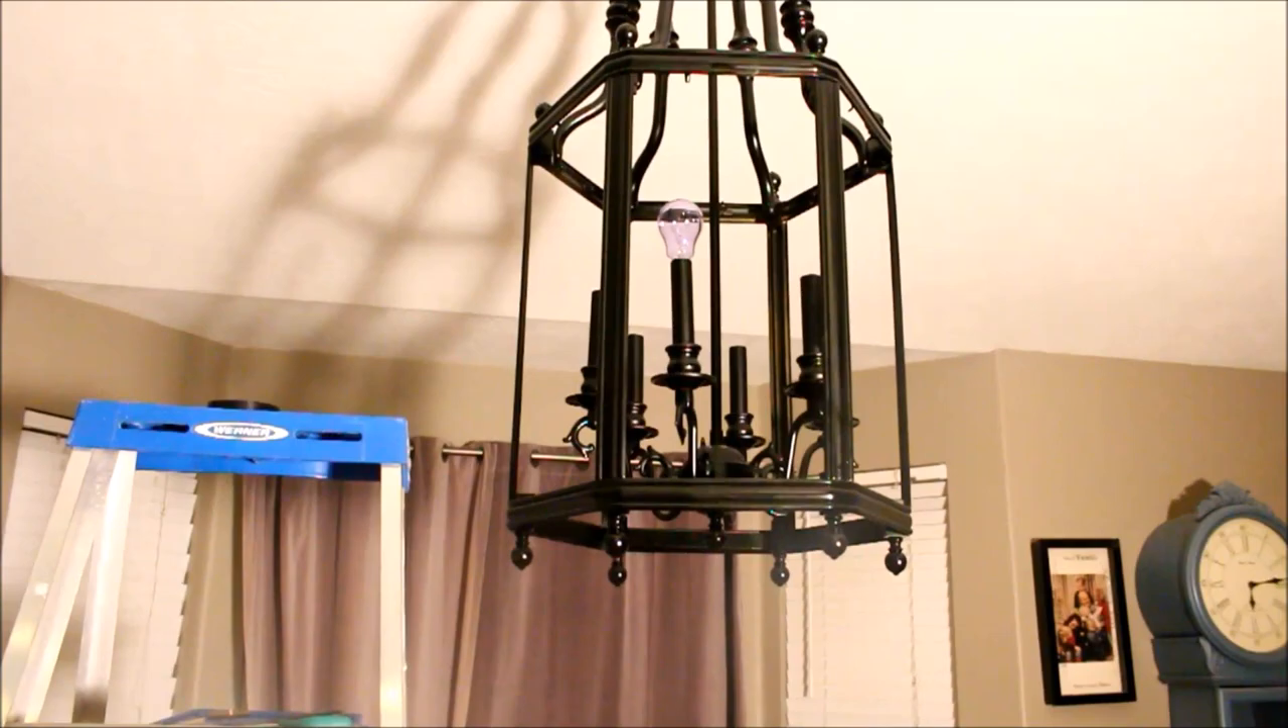And then we'll put the rest of the bulbs in and we'll be done.